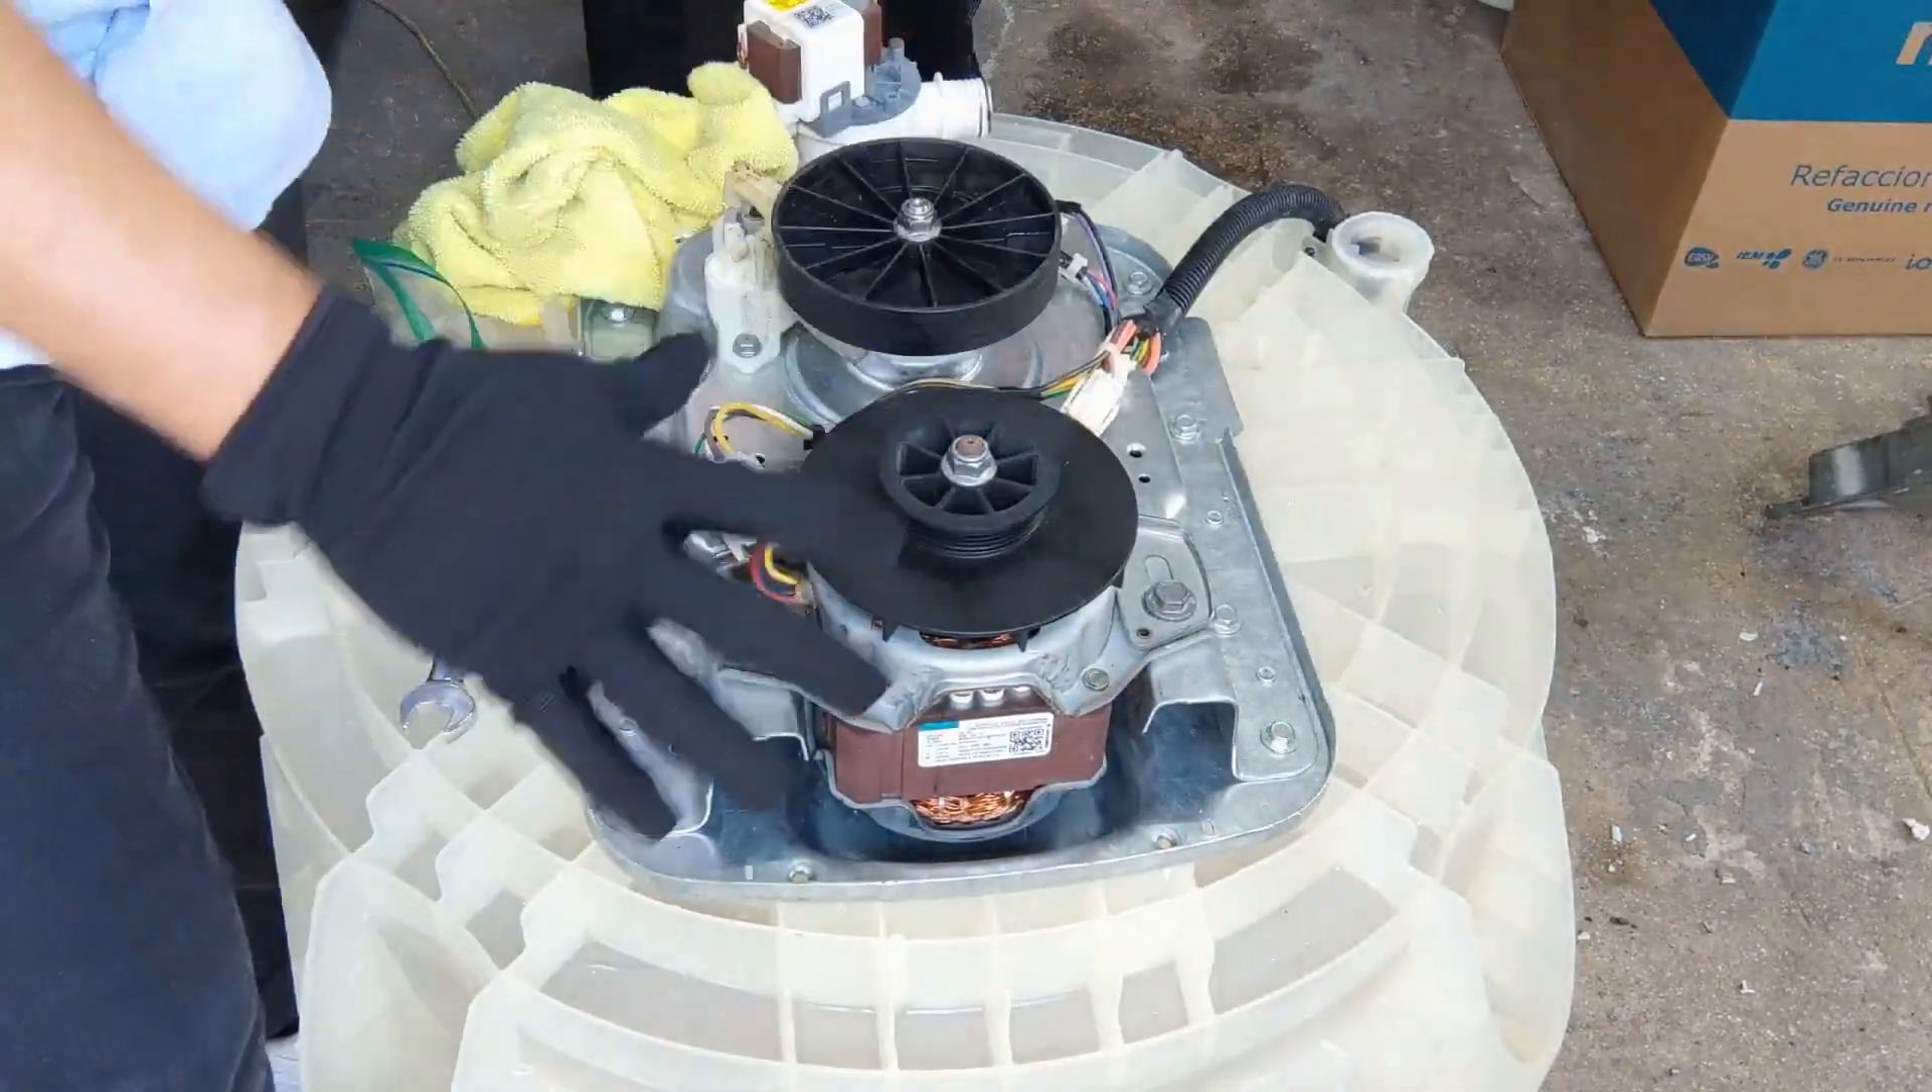Aparentemente ya tenemos todo bien, falta la banda.